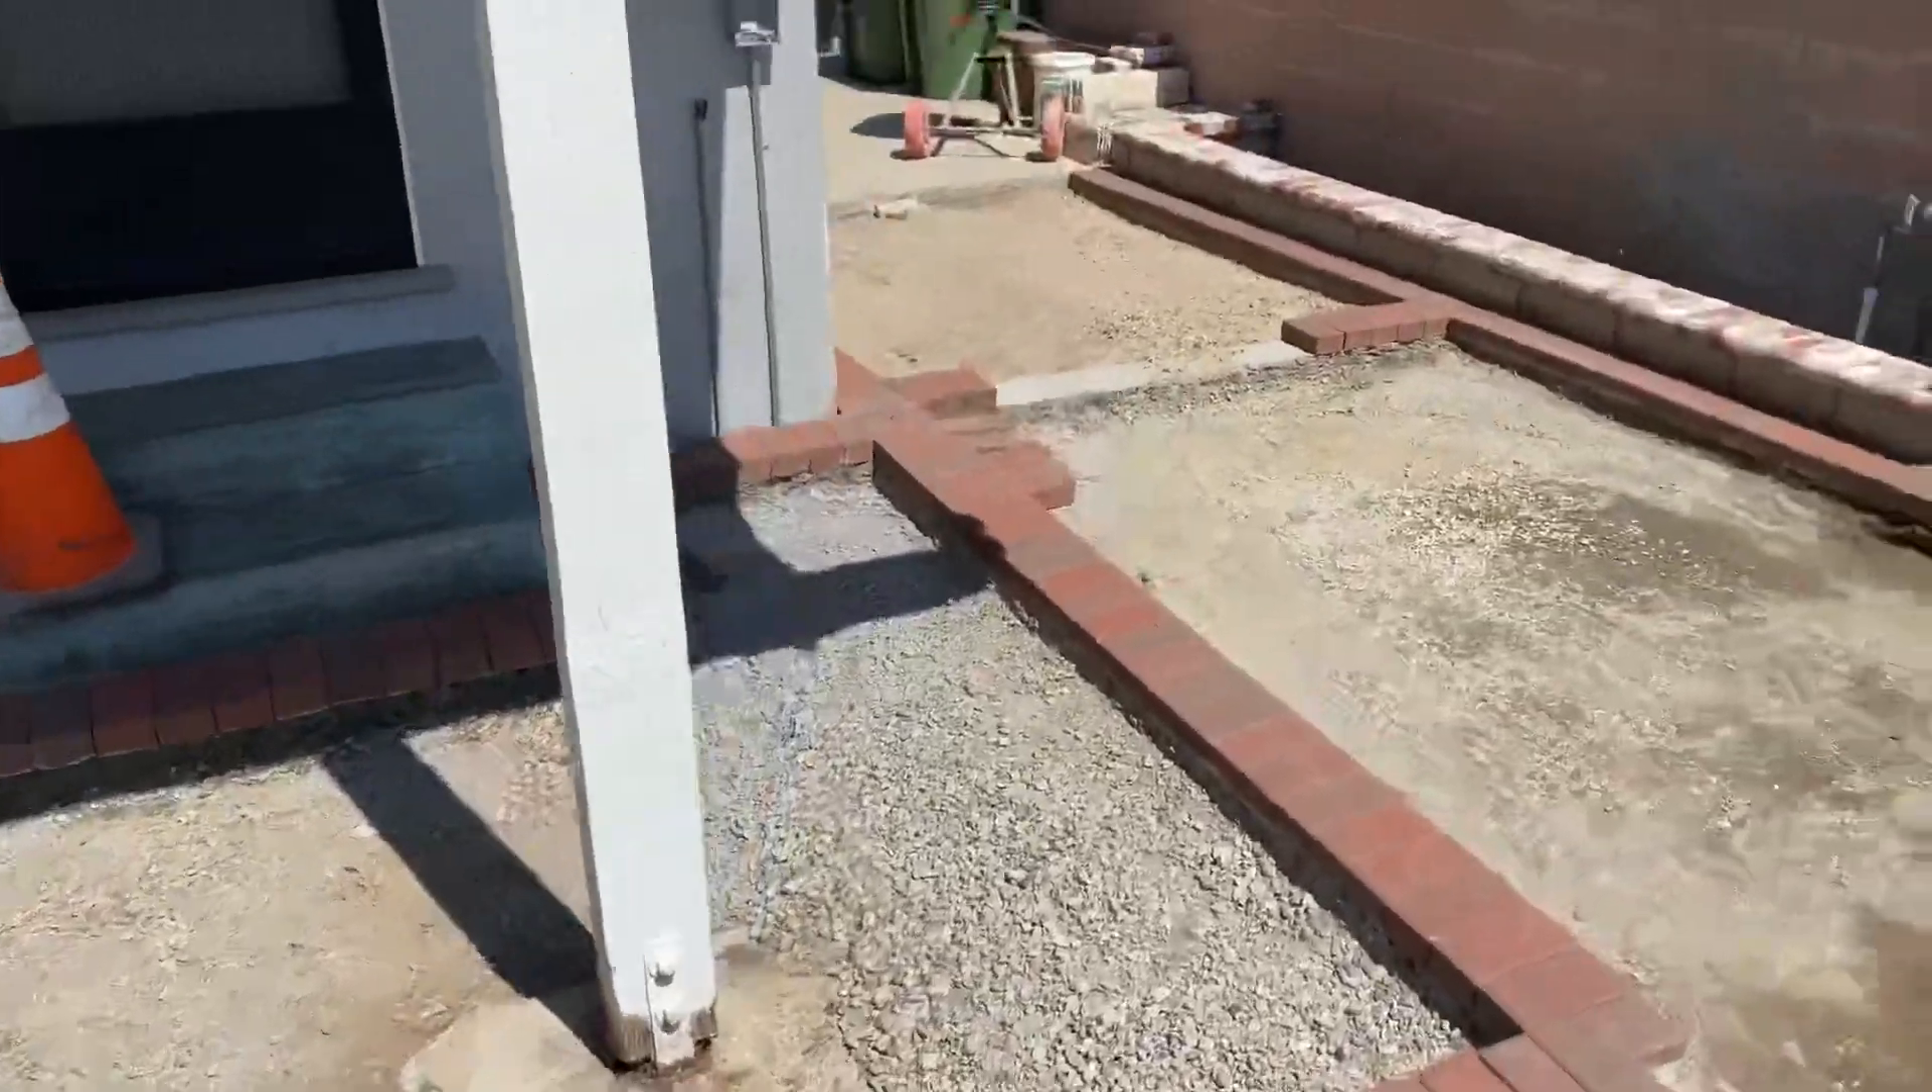So right here you can see the paver border was done along the backyard.